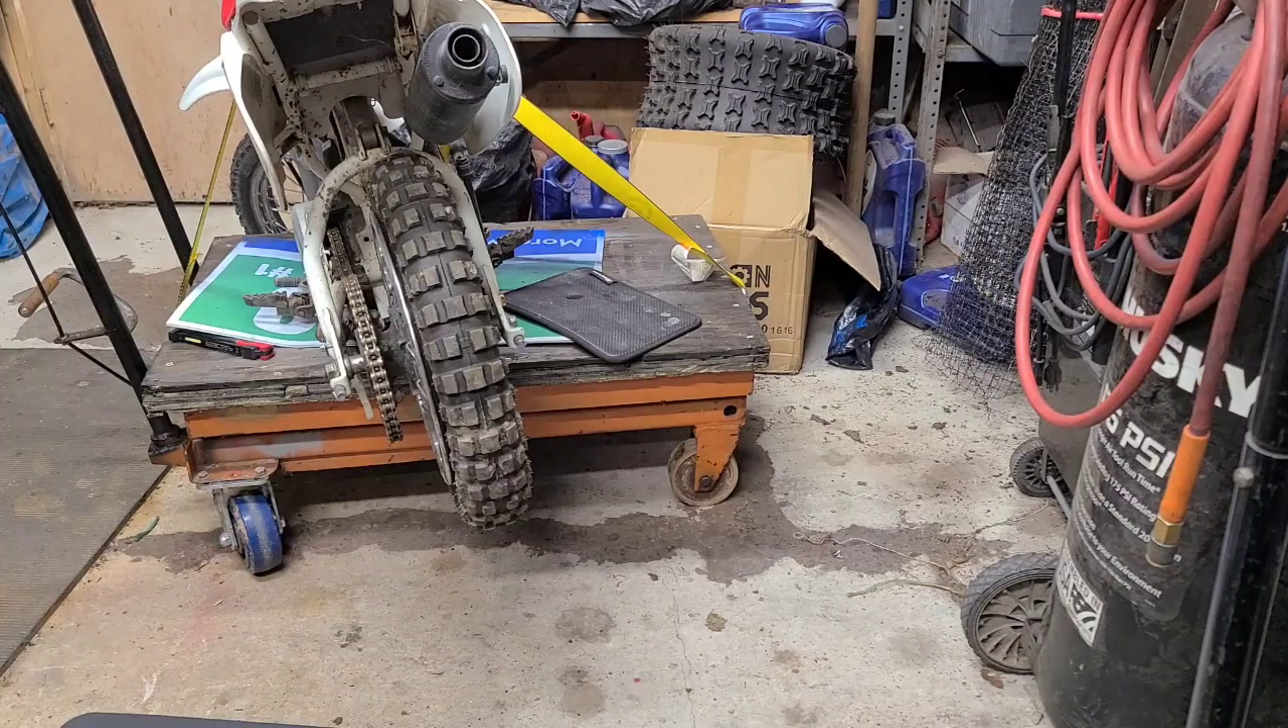We're going to go on to get the carburetor off. Alright, tire's back on the bike.